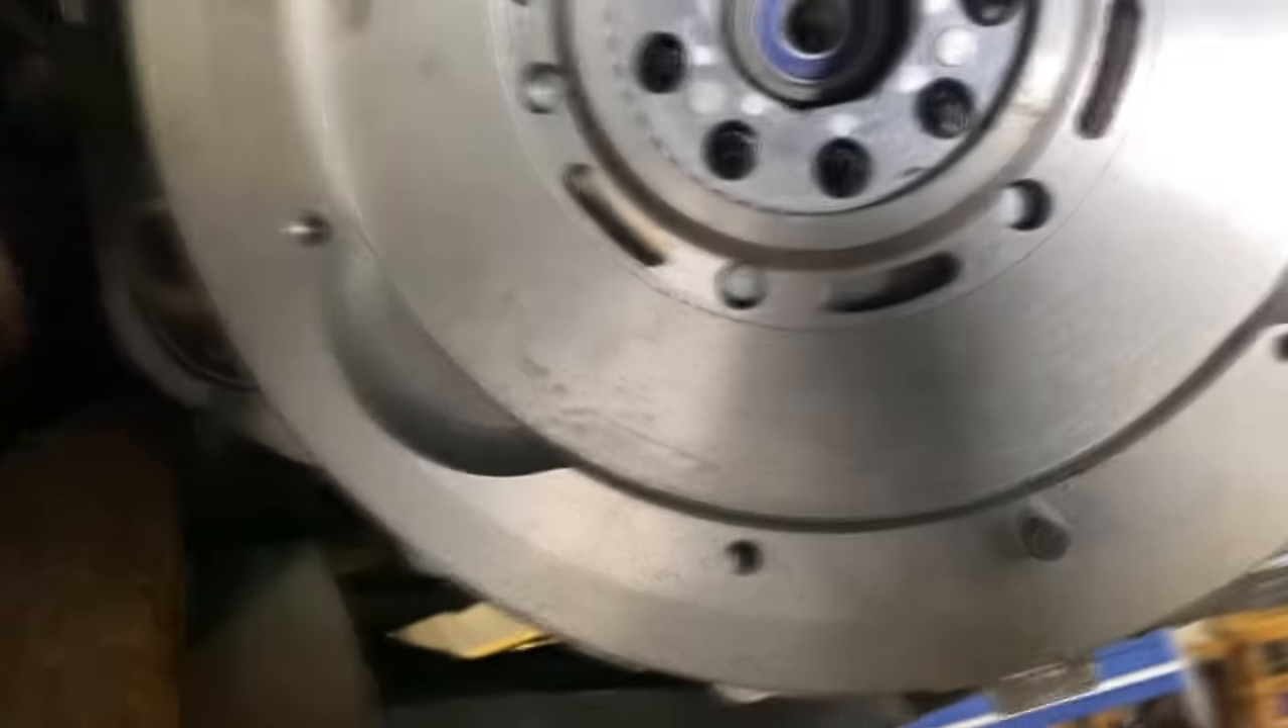So the flywheel is in.